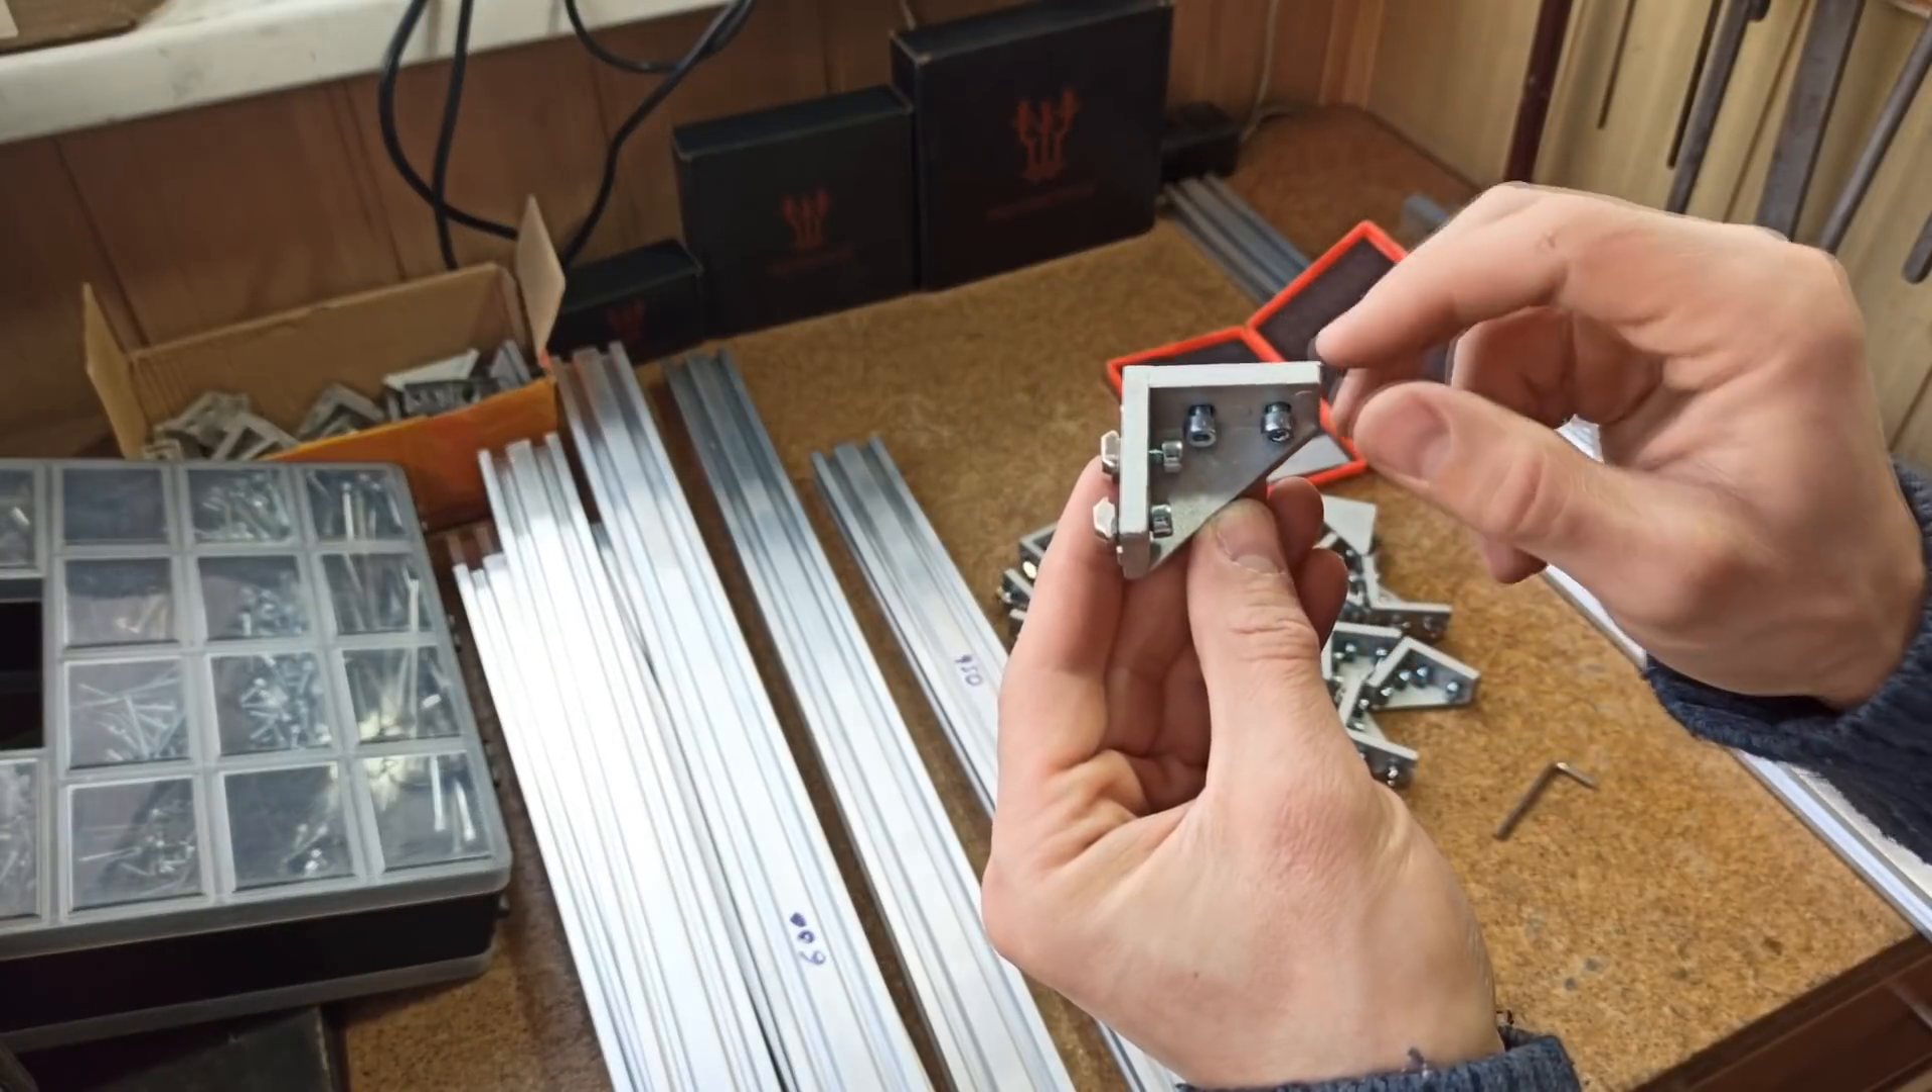Я уже собрал некоторое количество уголков. Установил винты М4-10 и Т -образные гаечки.